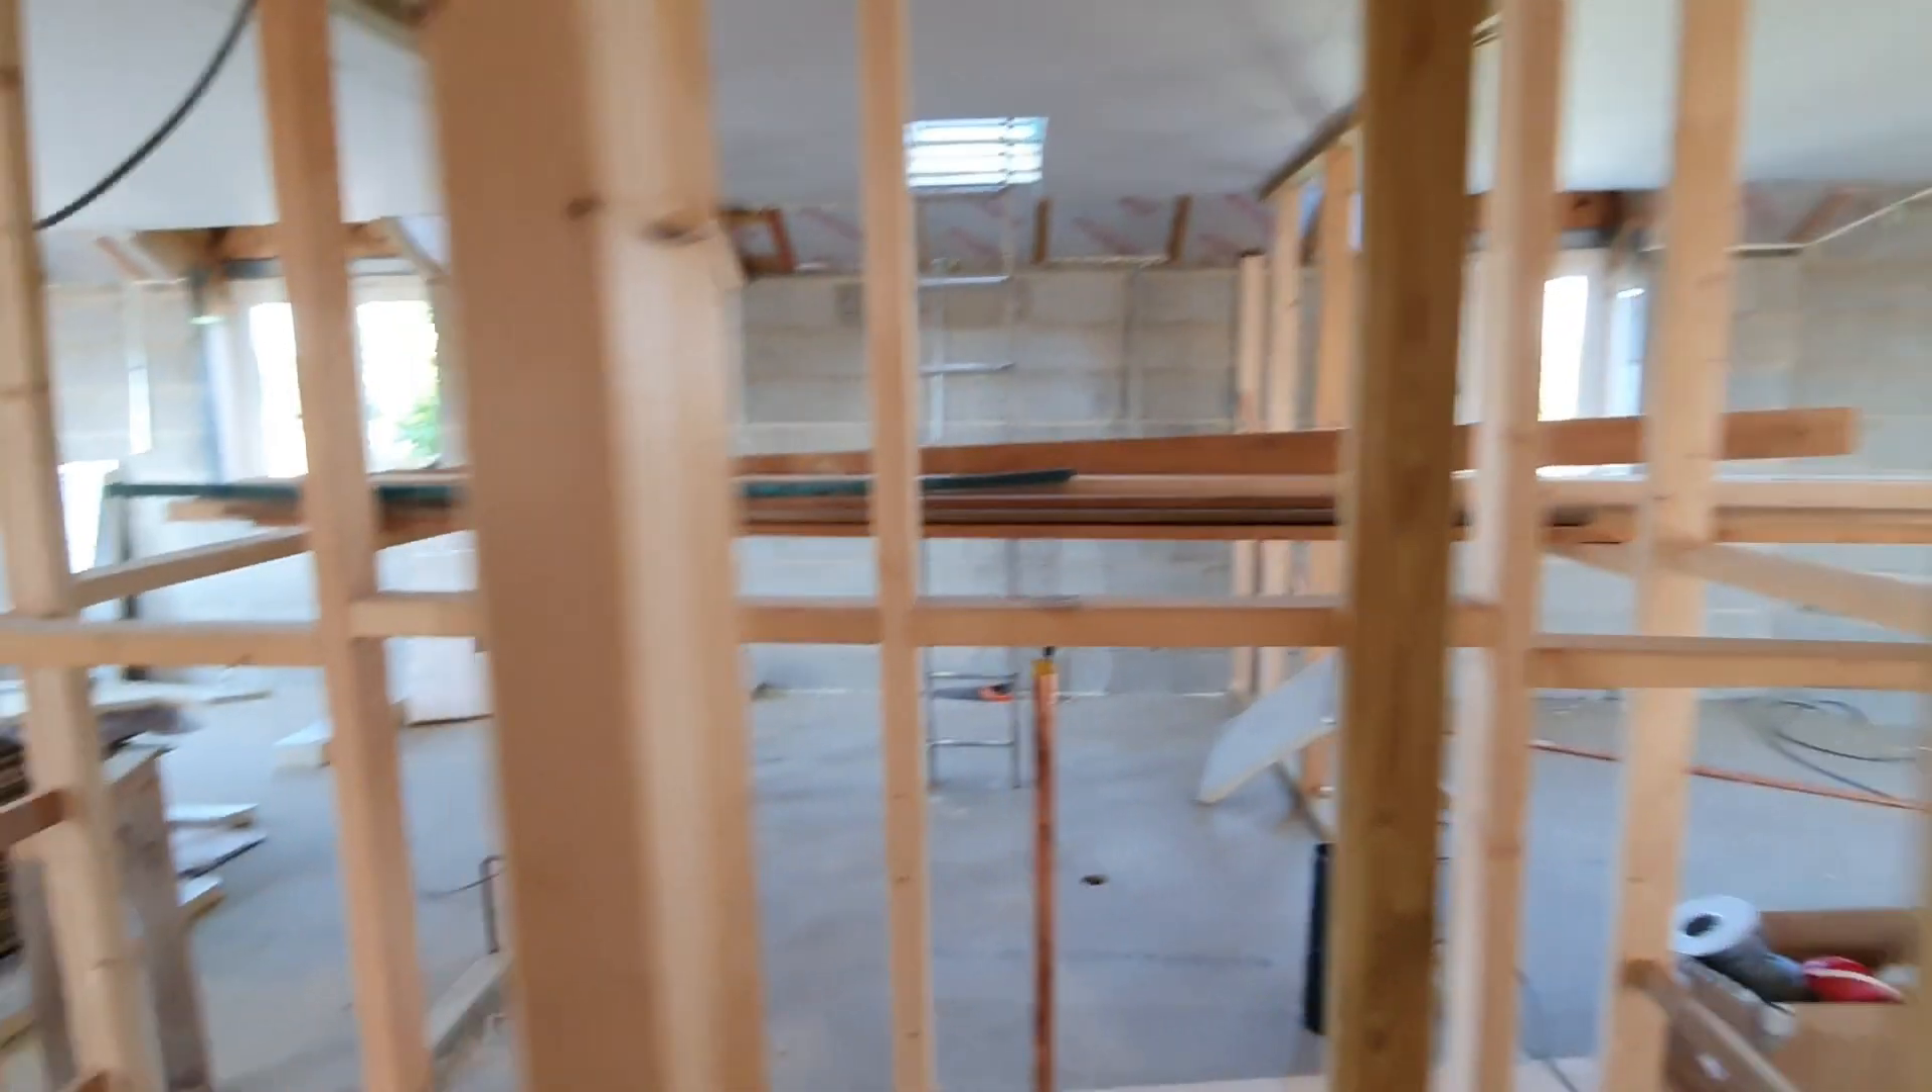Now they've got the studding up.